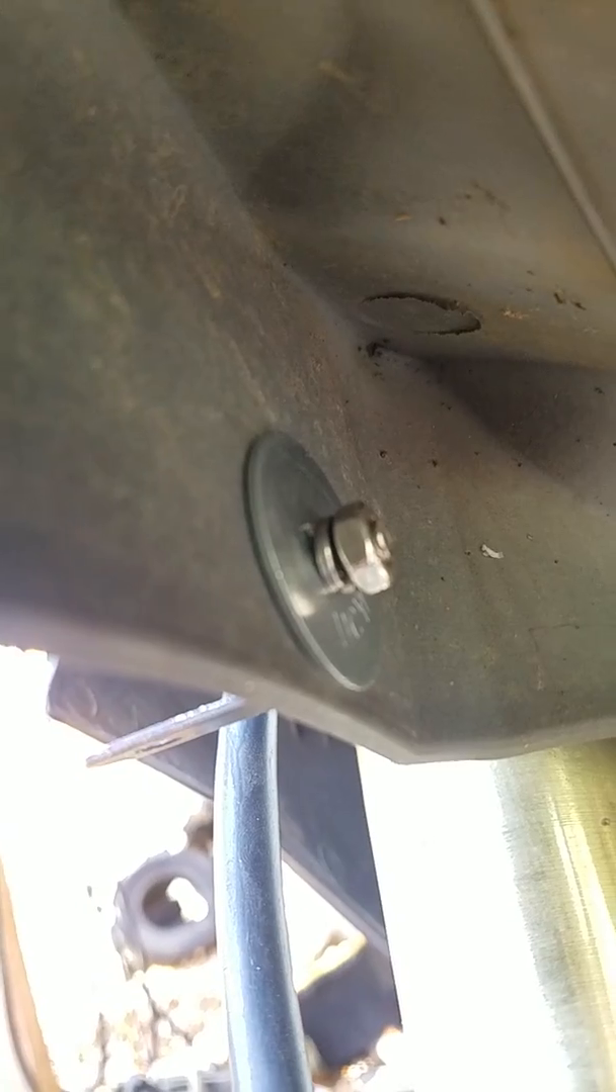I've got a fender washer on the inside so the bolt doesn't pull through the fender.